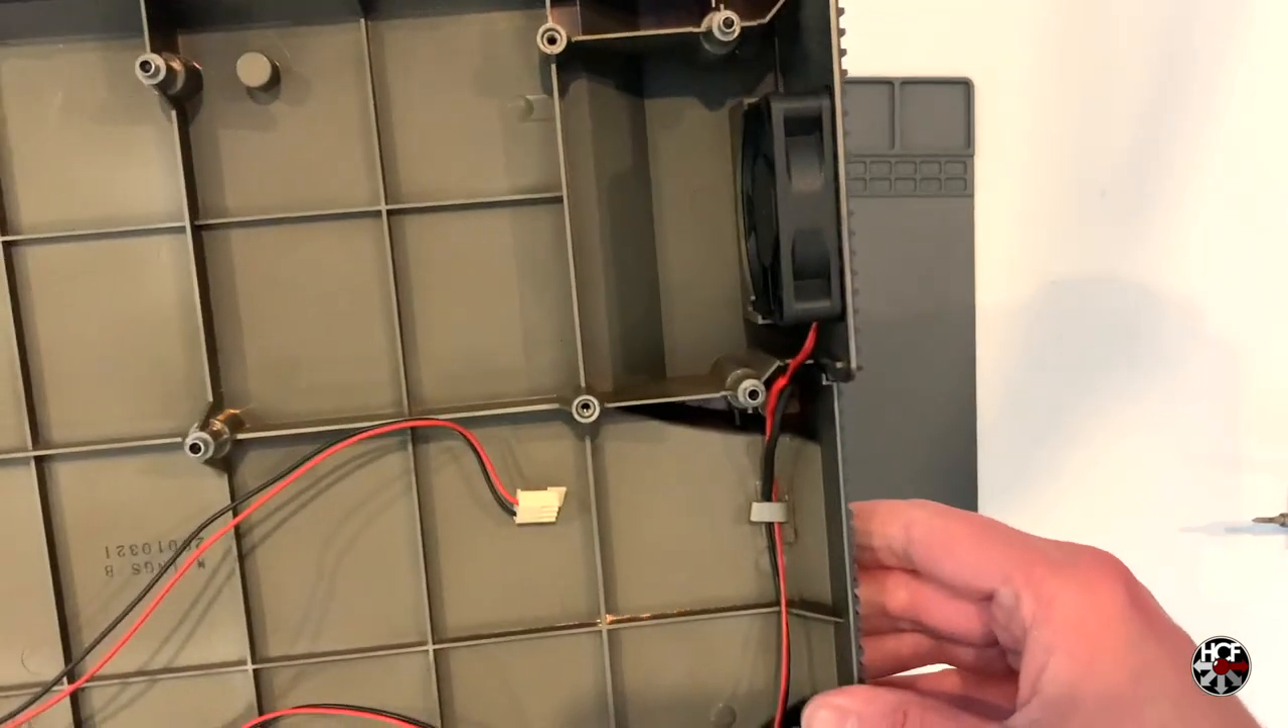And there we go, the new fan is in place and looks exactly as it should.